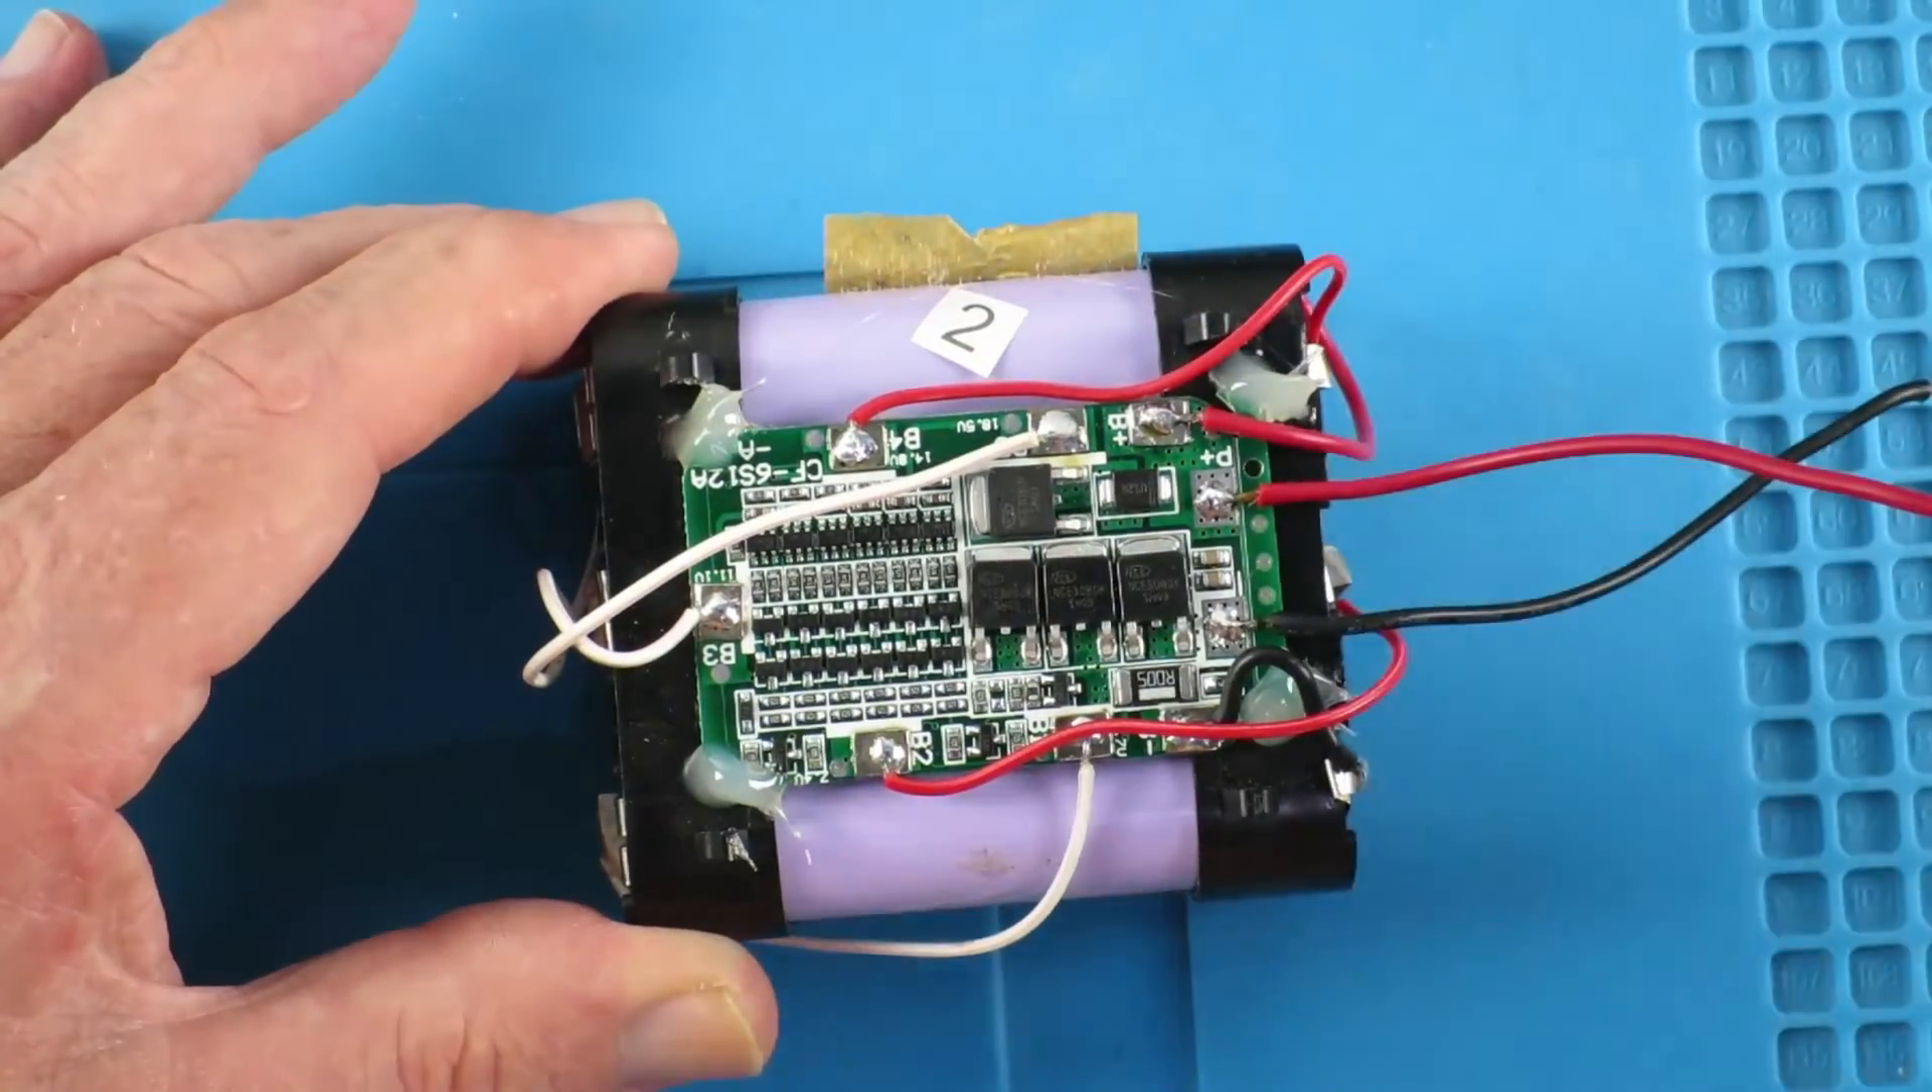Here we can see that I've put on a standard six cell BMS board and links down in the description.